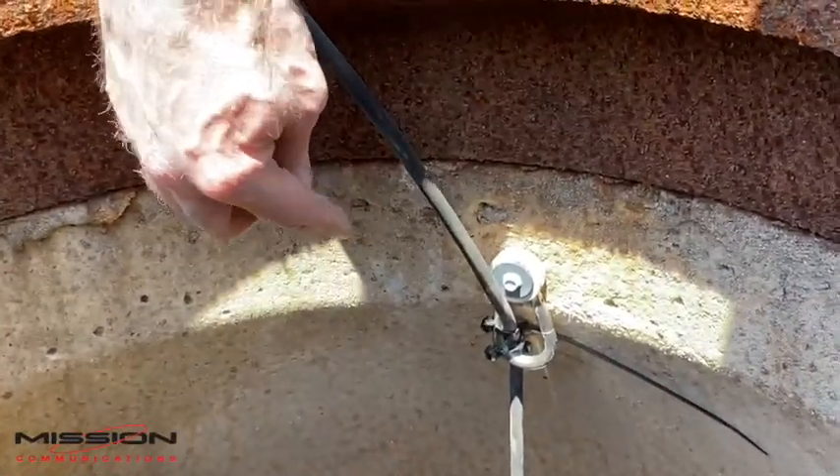How I mounted the carabiner was I took one of the concrete bolts for the mounting bracket, took two washers, and then fed it through the top of the carabiner into the side of the manhole.